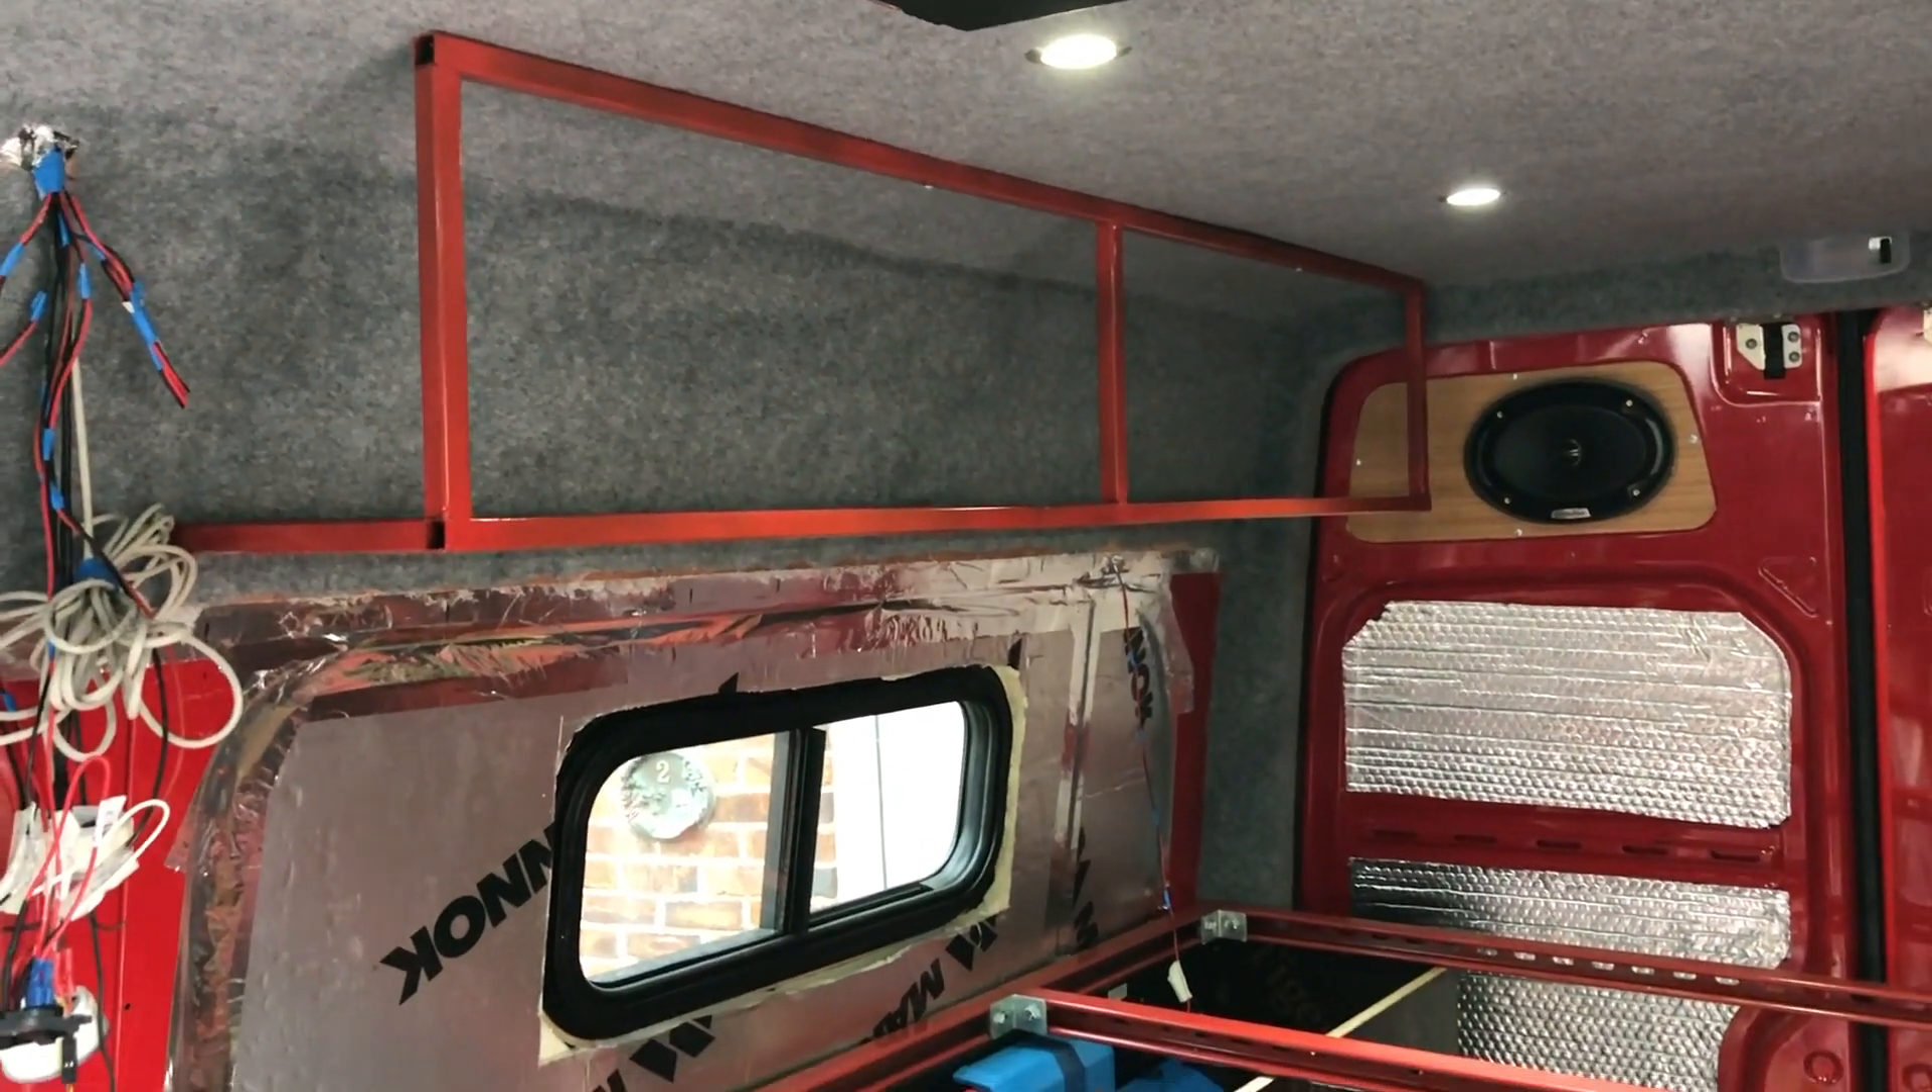All right so now we've got the frame up it's obviously got to be boarded and fabric covered and what have you.